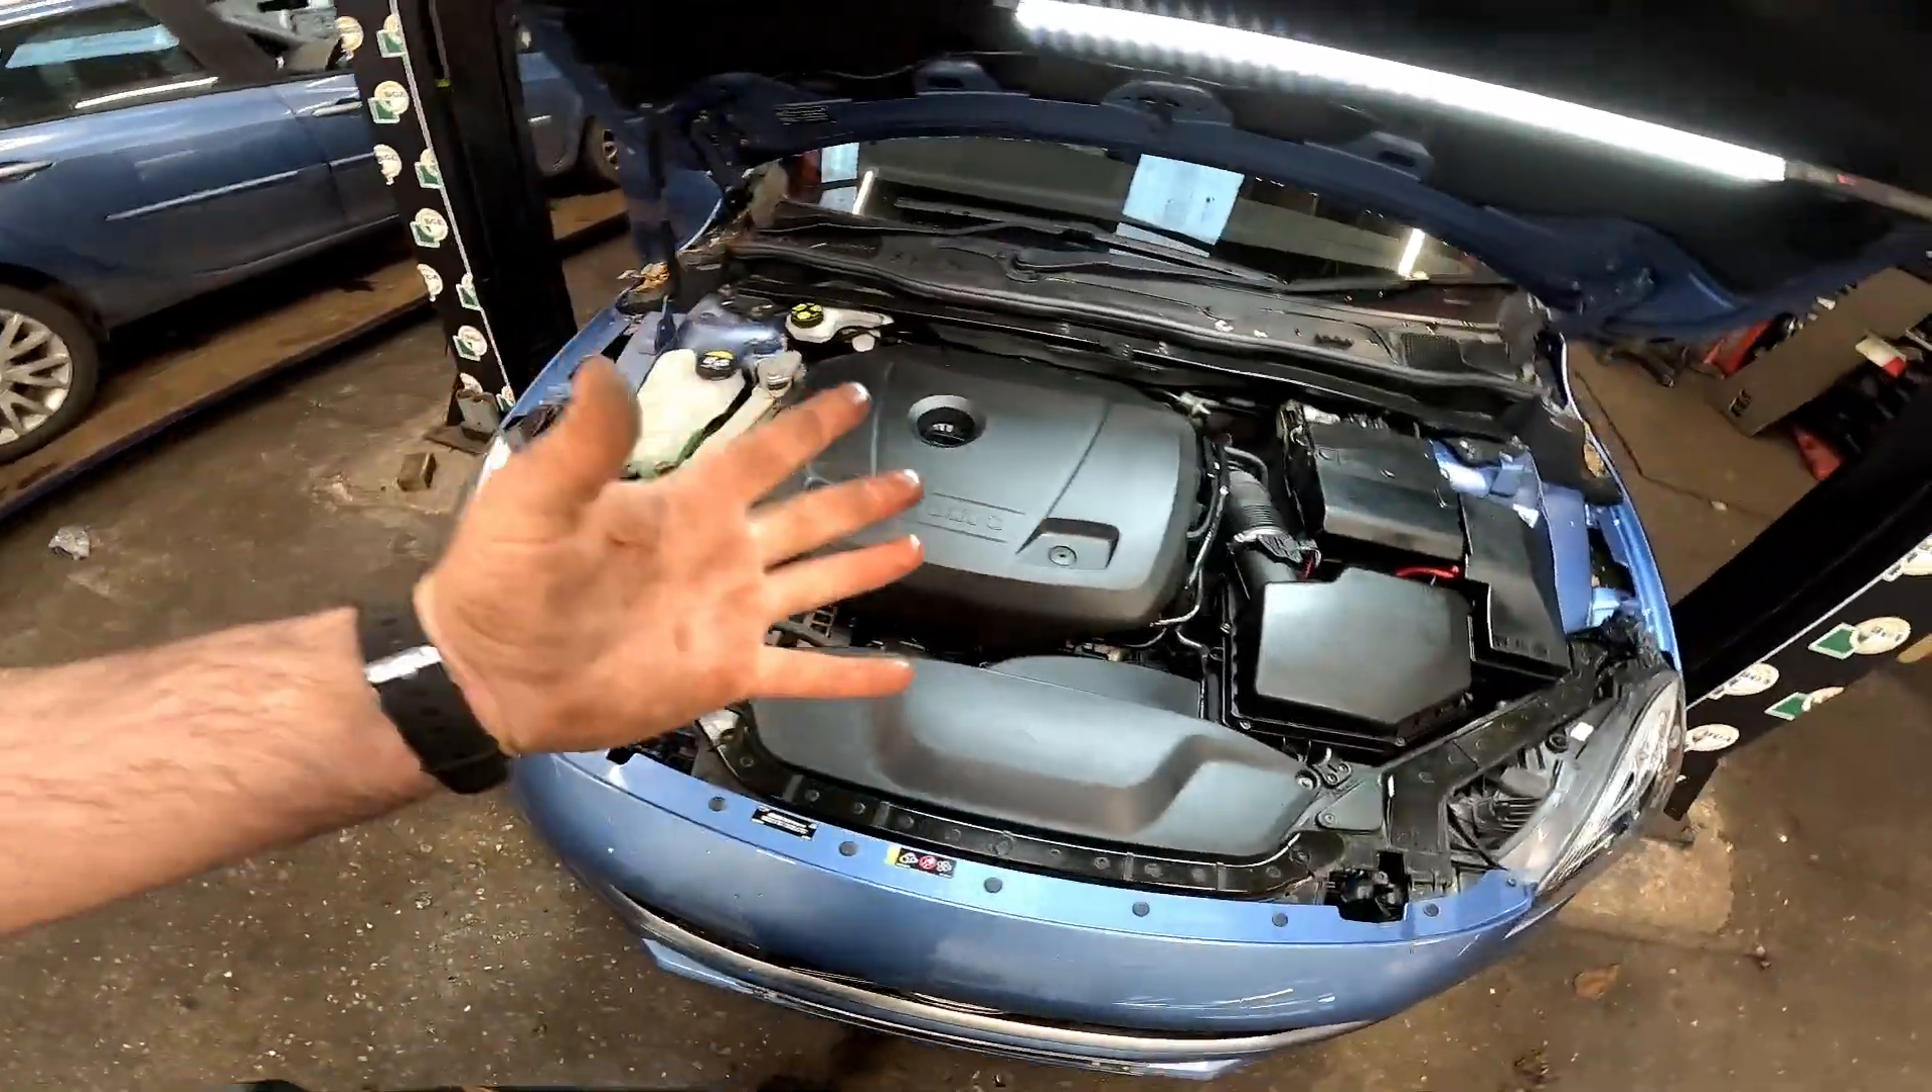That is all the covers back on.